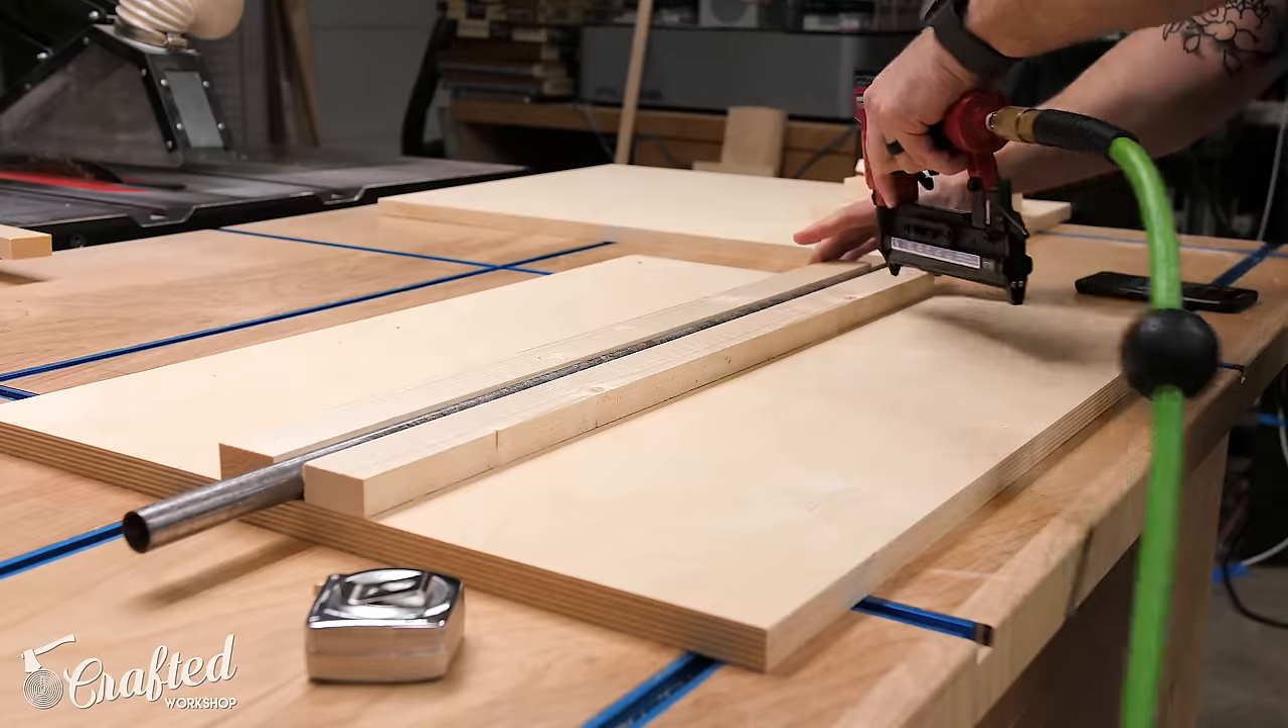The first pieces of 1x2 to attach were the two center pieces which capture the metal pipe and are what the whole platform kind of rests on as it spins around.